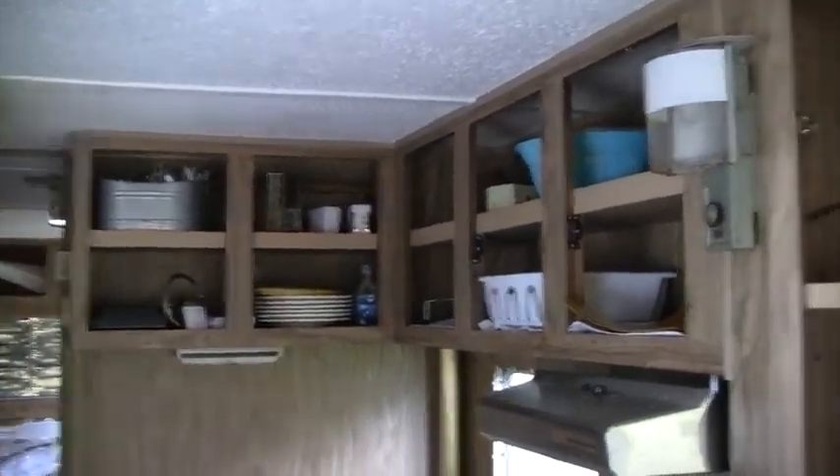What we've done so far is we've taken all the doors the cabinet doors off.